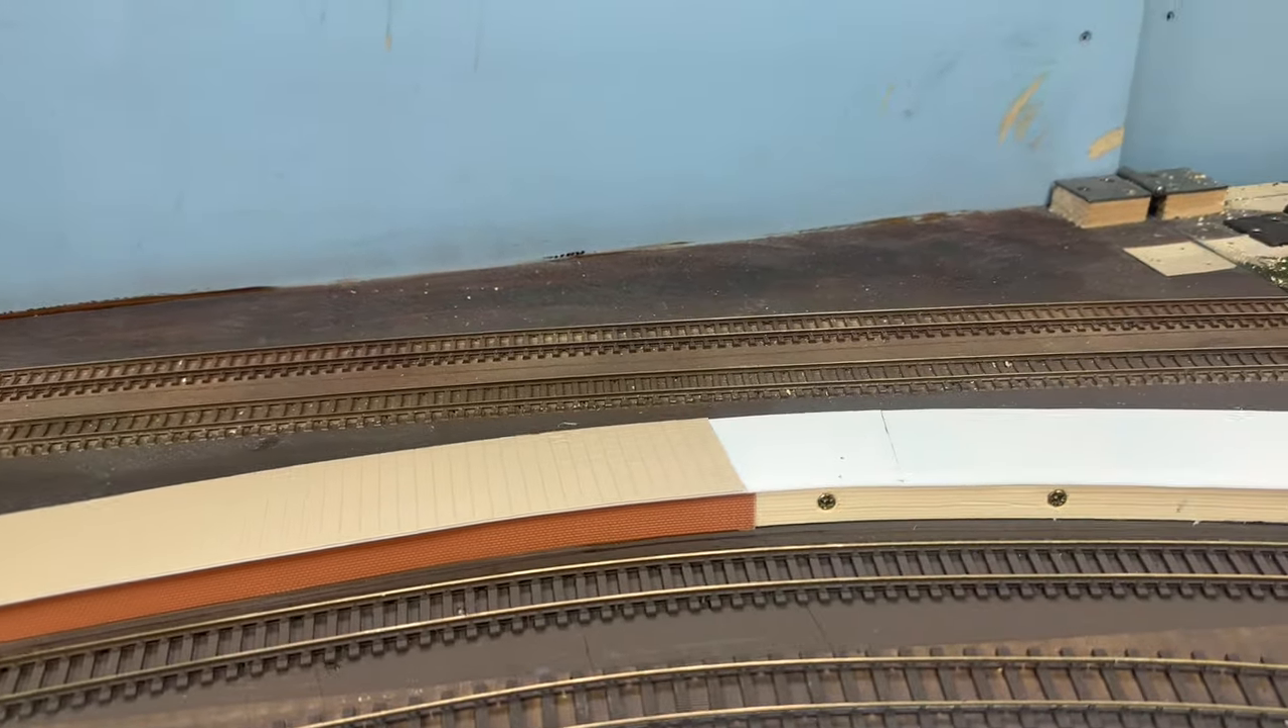I've started to just put in the brick sheets along the side.